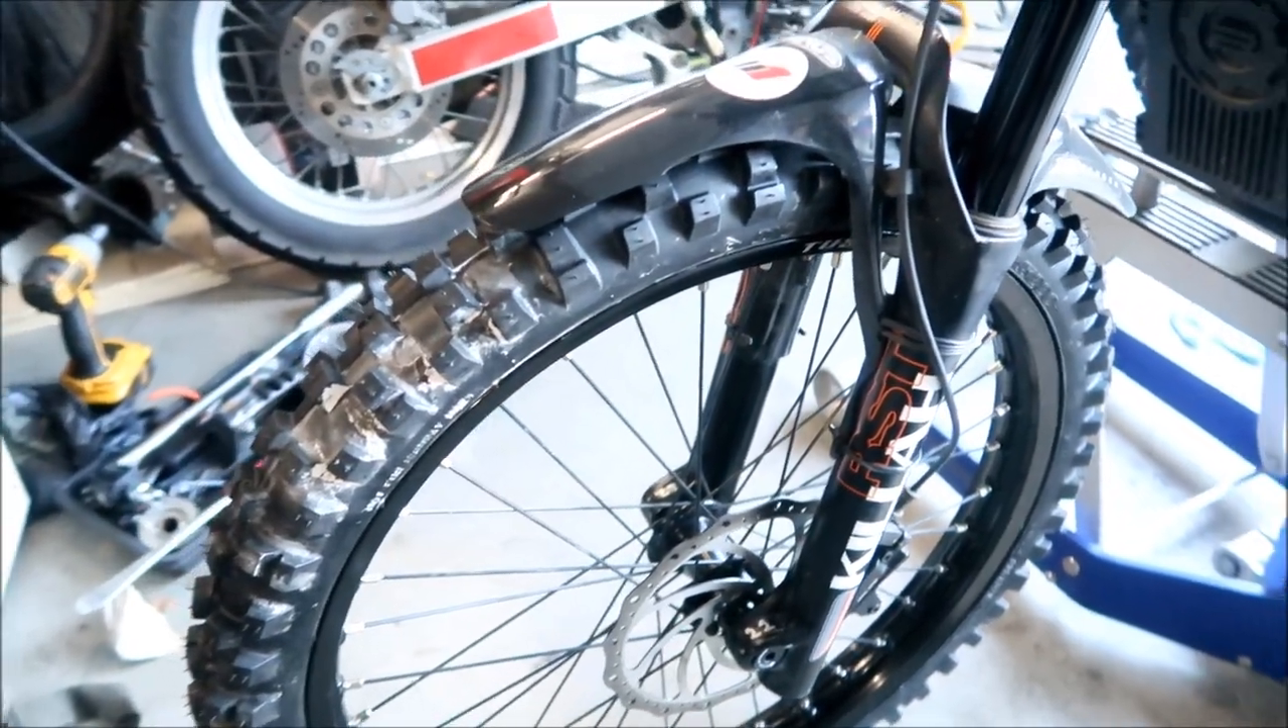Okay i still kind of not happy how close this fender is to the tire too man it's really really close.